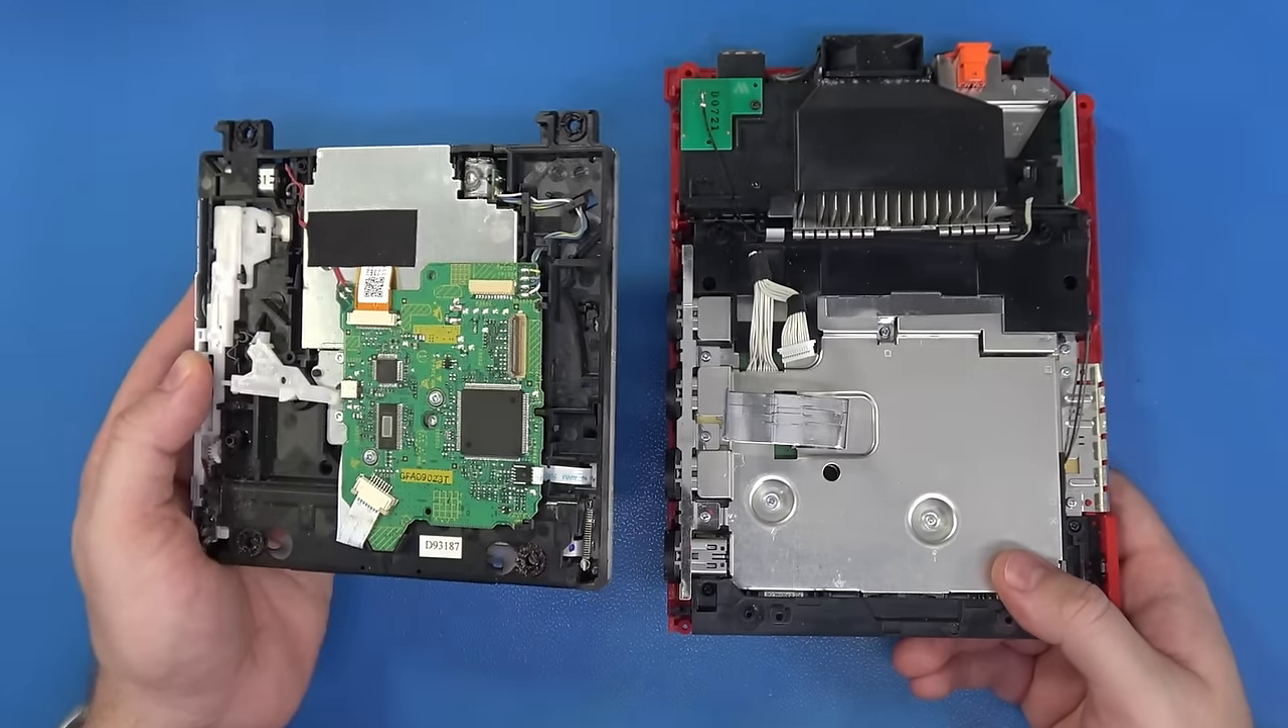Now, we have safely removed our optical drive.